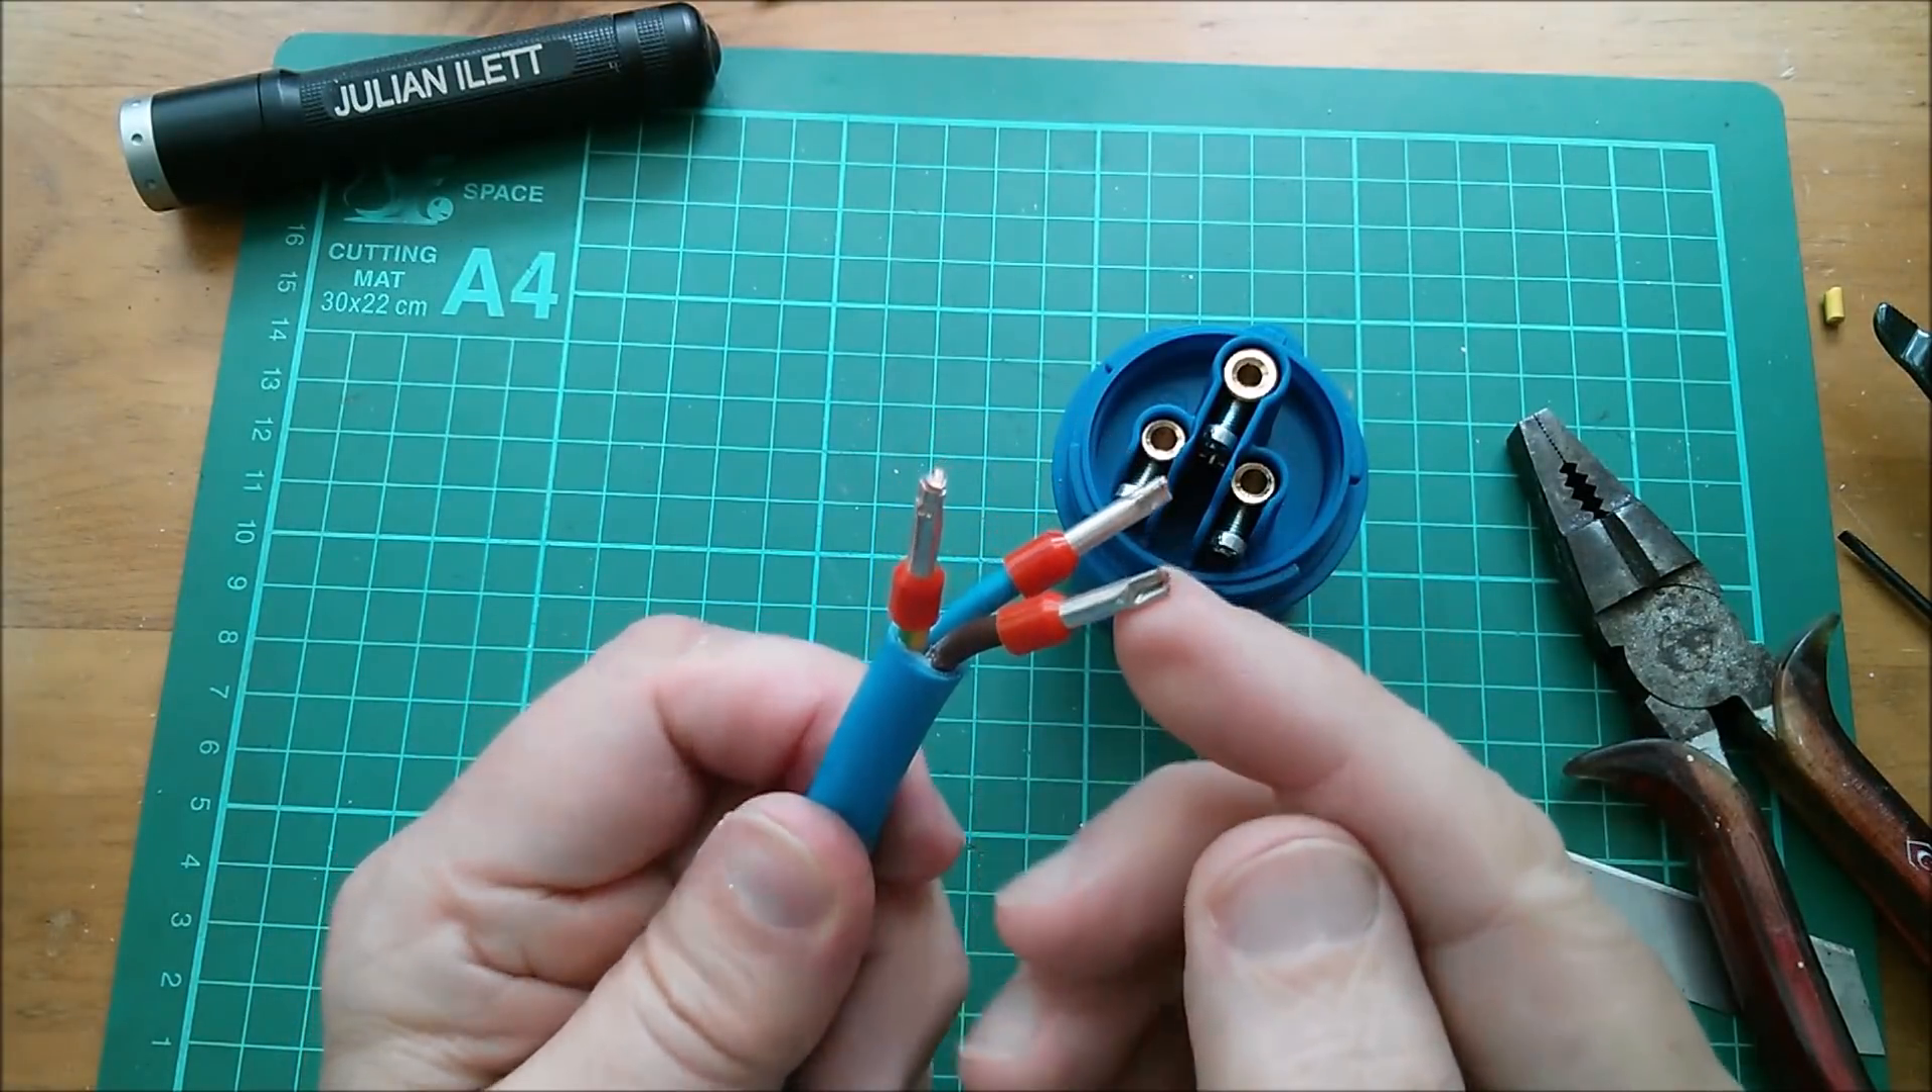My three ferrules are on and i've crimped over the ends just using pliers so they're a bit random.